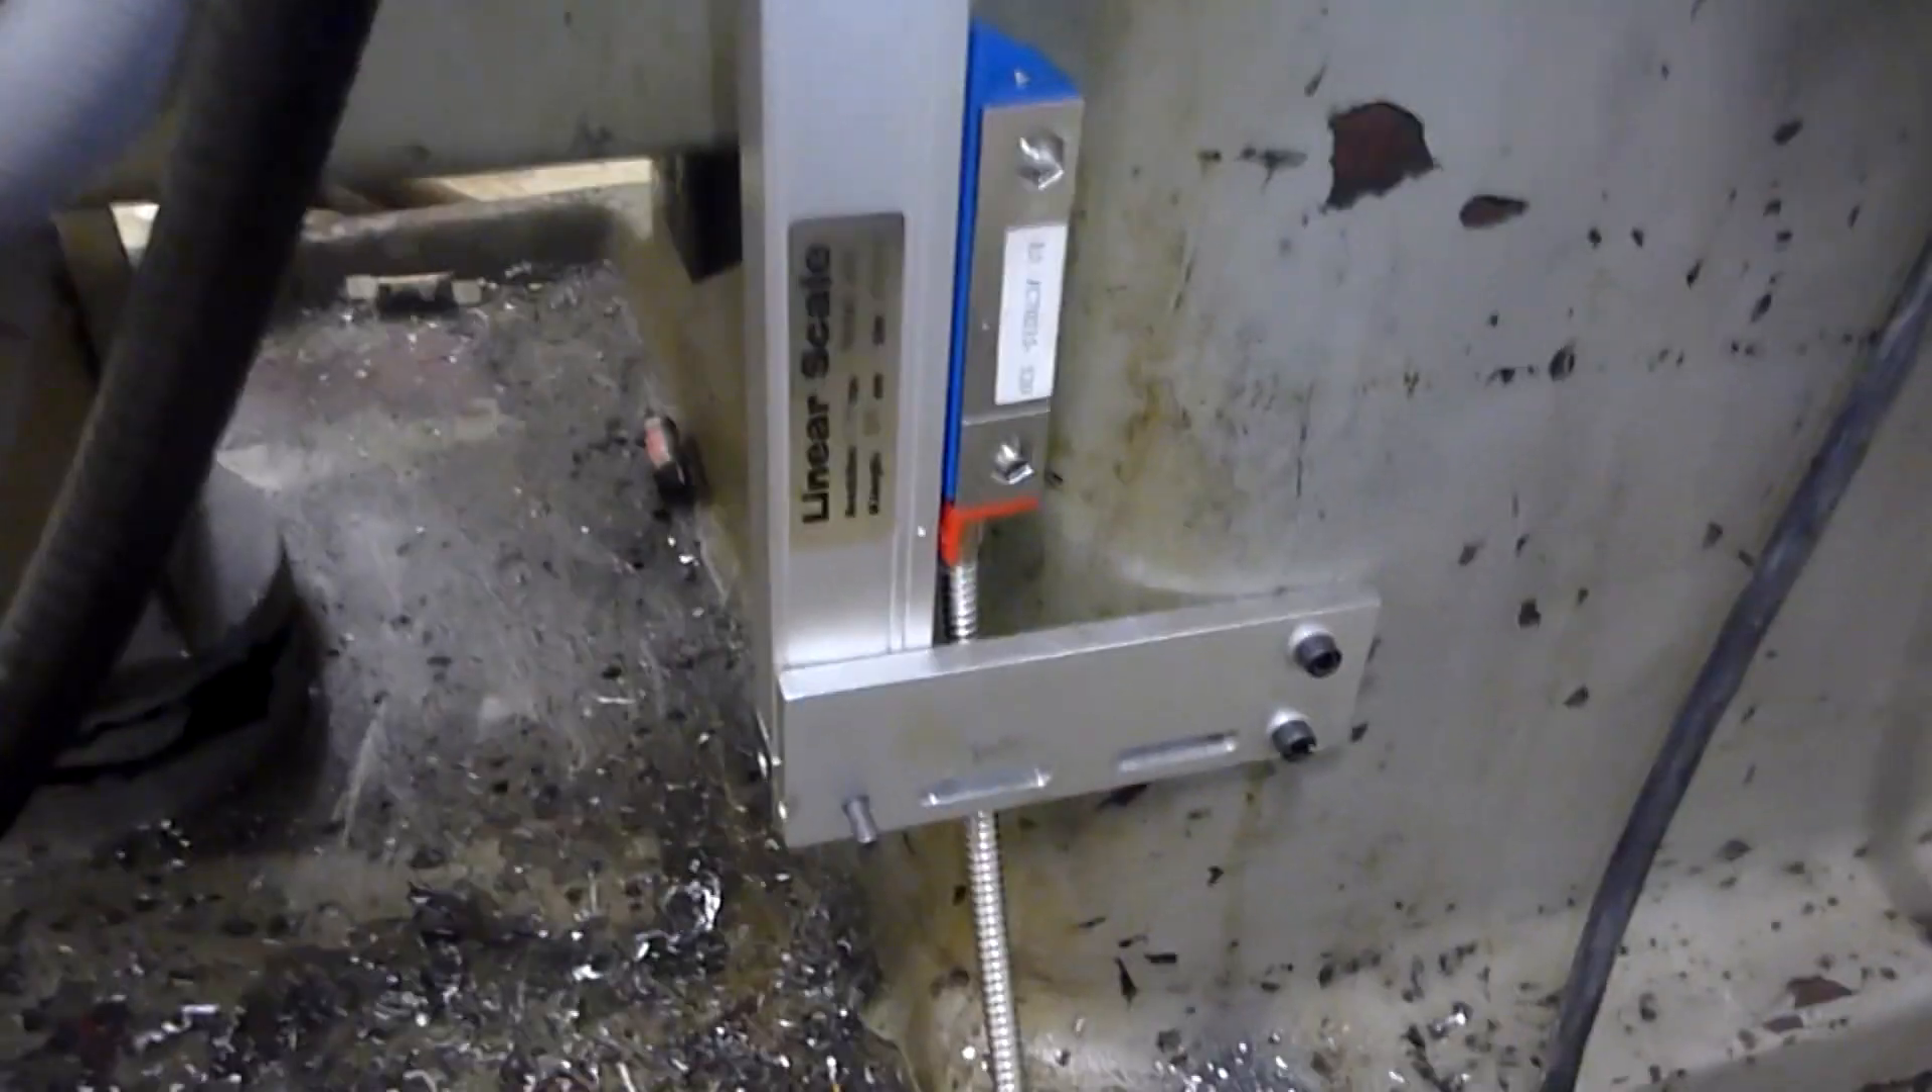I got the lower mount done.